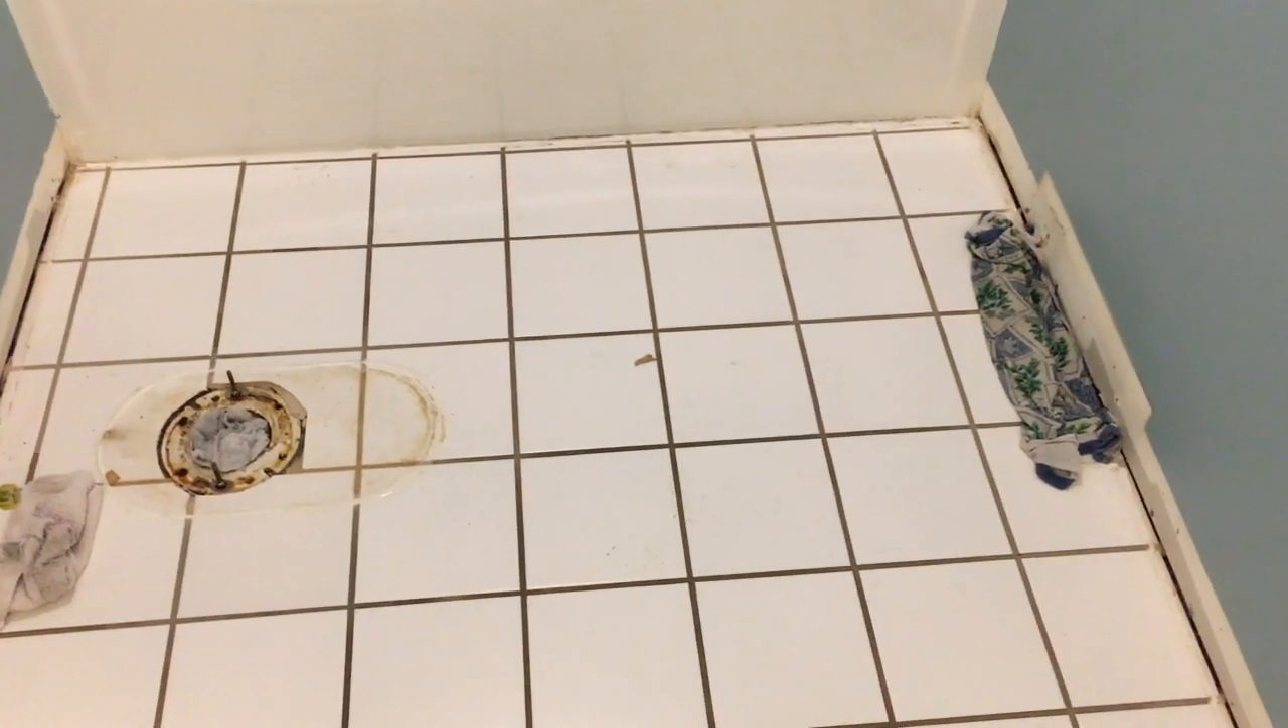As you can see, I've removed the toilet and I've removed the trim.